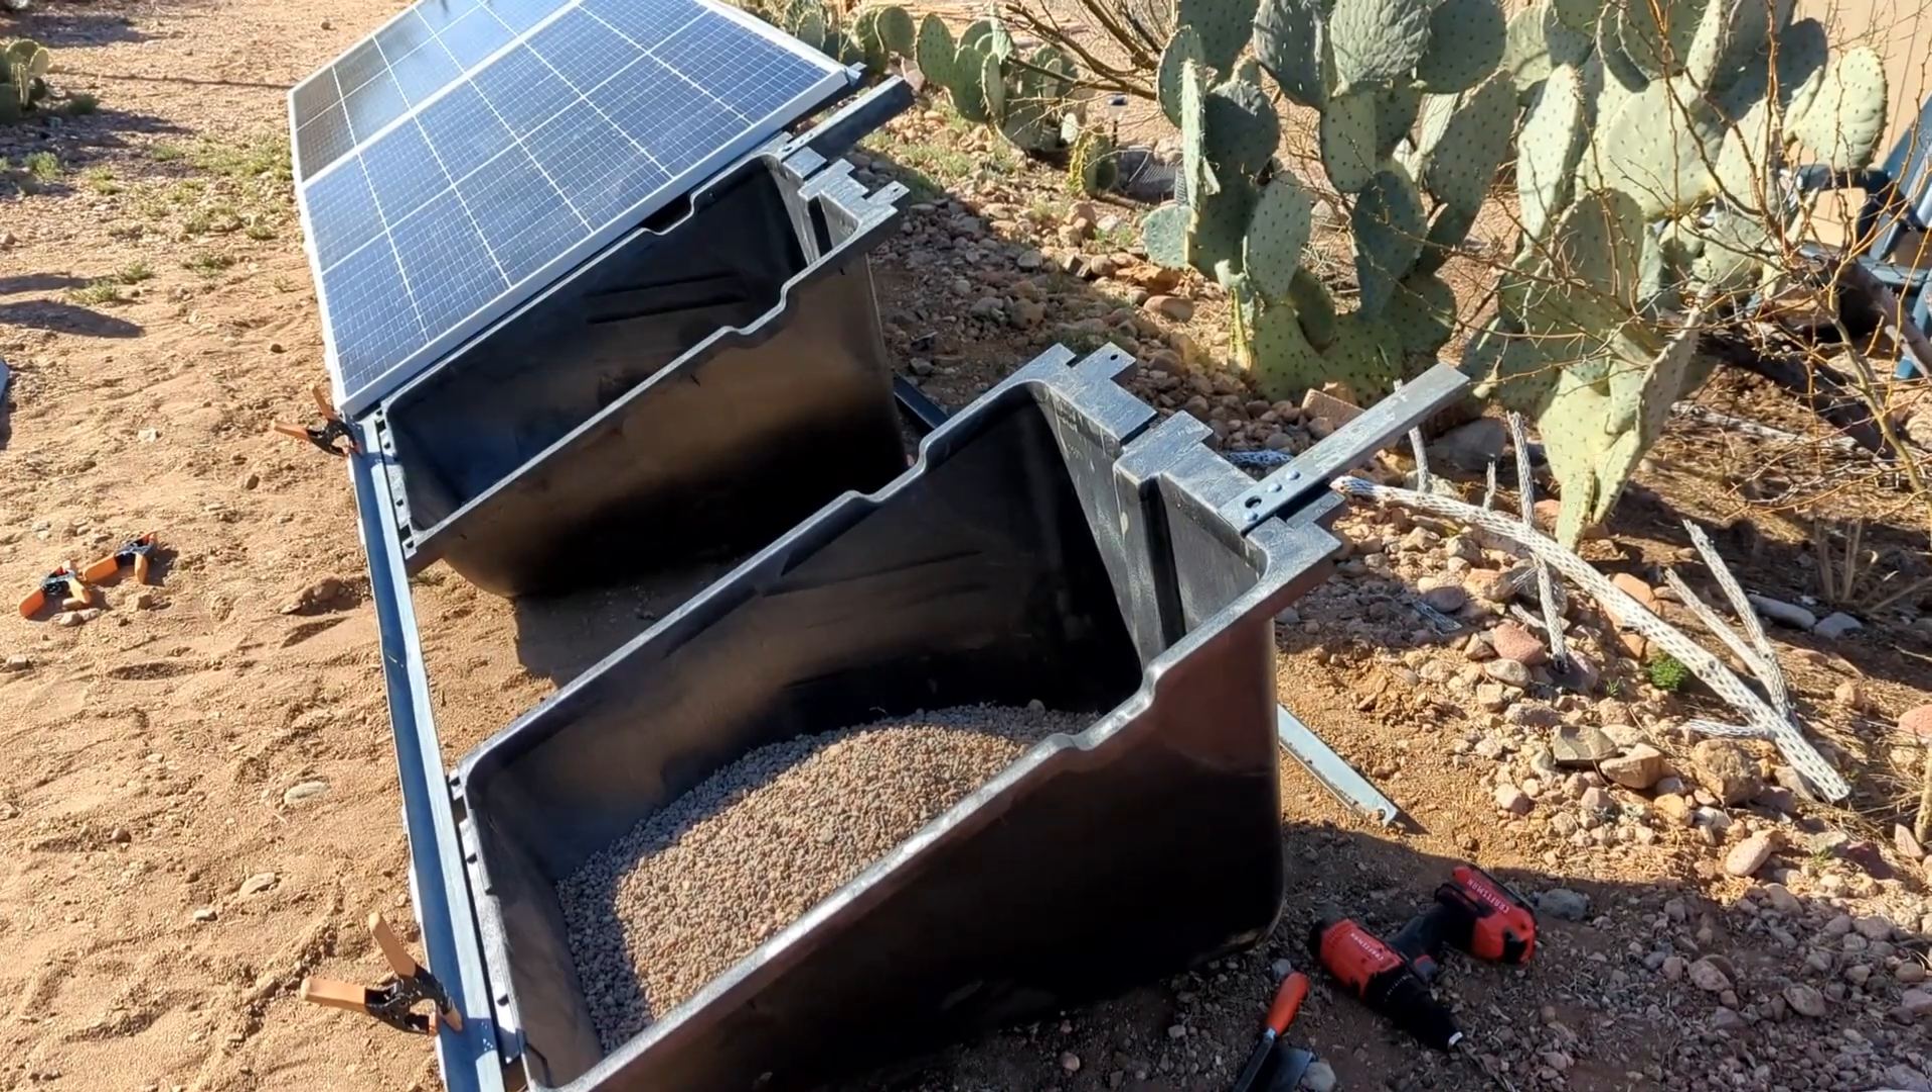So i have the extensions on the top here these are the angle iron pieces of steel that i got from the scrap yard.